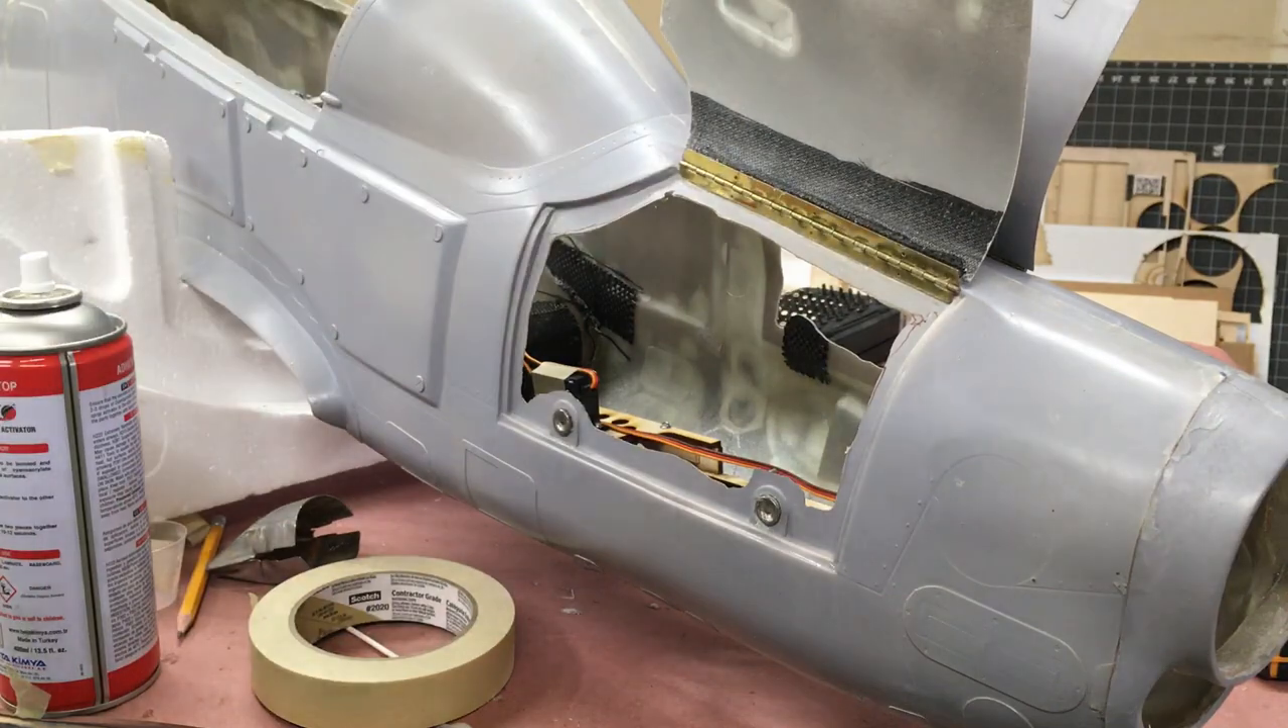I previously uh fit uh the left hand door as you can see and it helps me just push through from the inside uh to release the new new door that we've just installed.